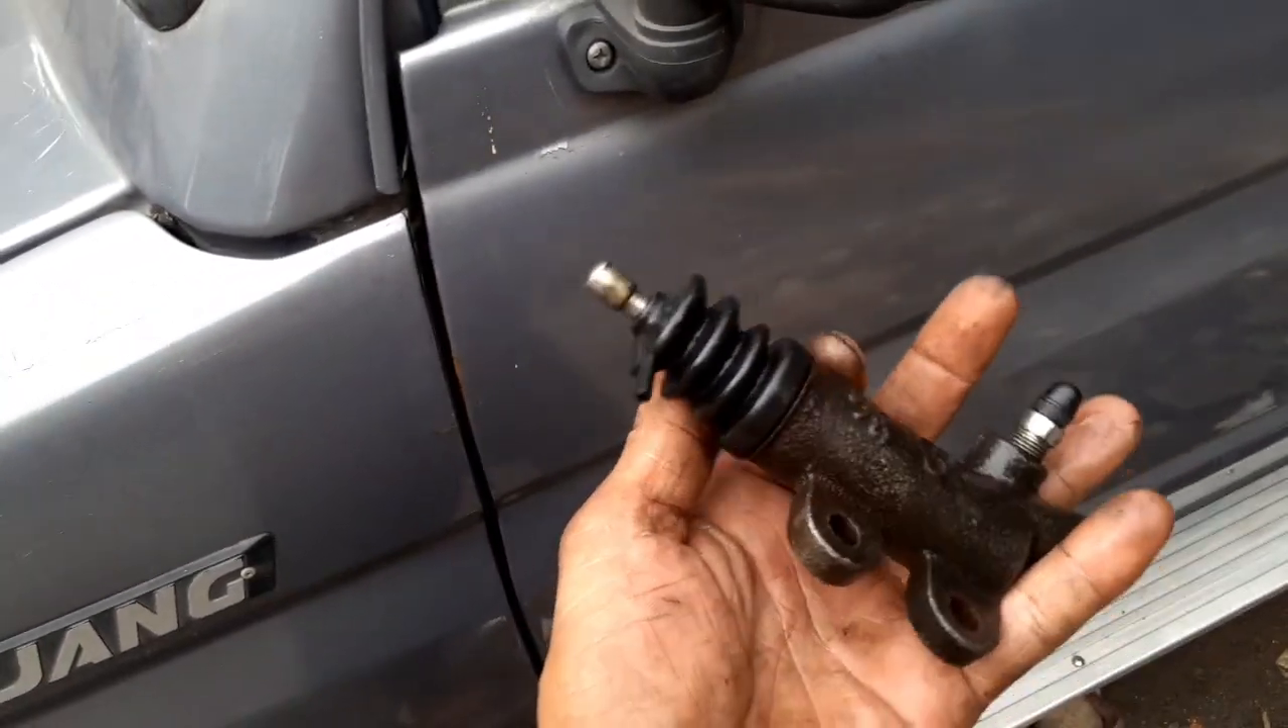Ini udah beres sudah kita pasang juga karet penutup debu di sini.